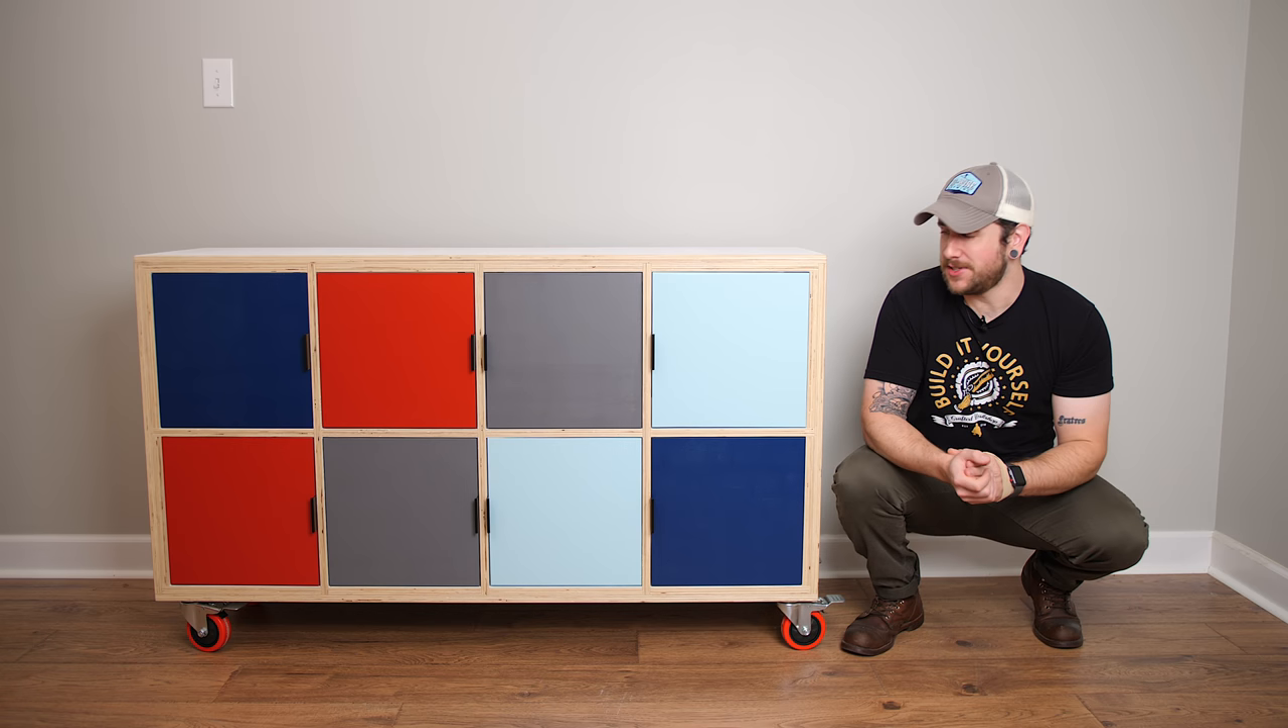There are tons of options there, and with the casters added, this media console was done.